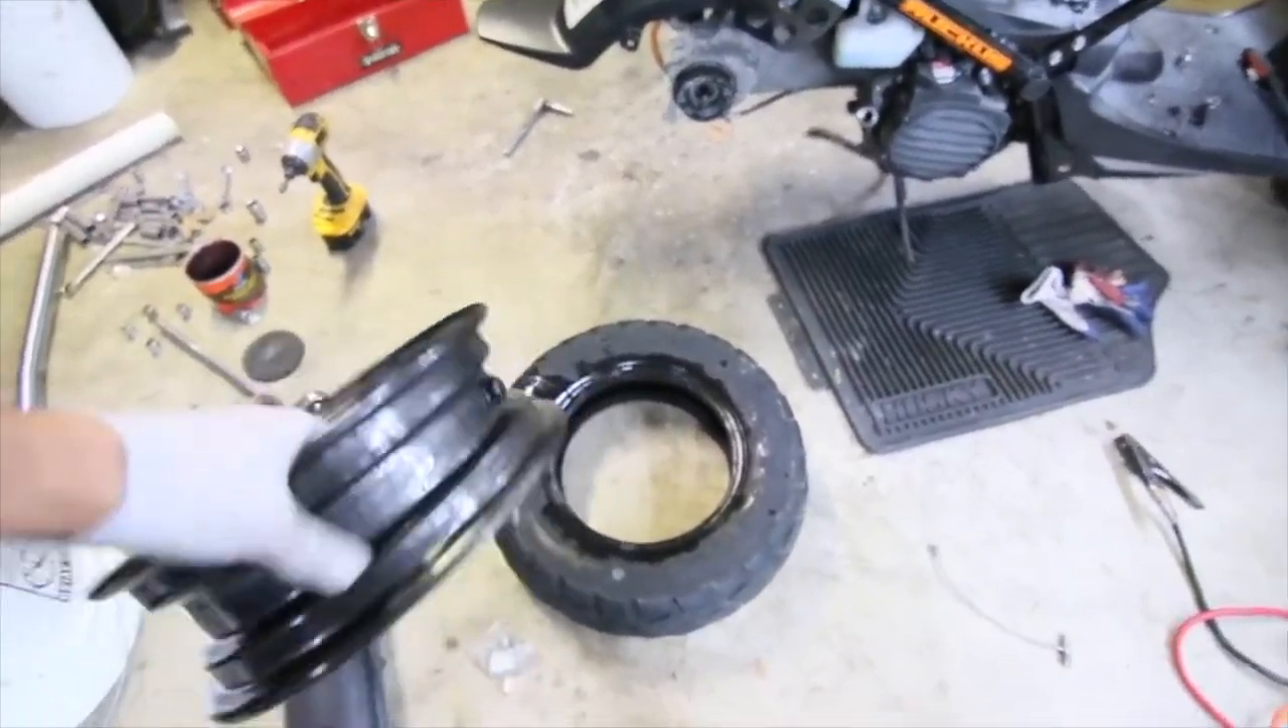Well, the rear tire is out.